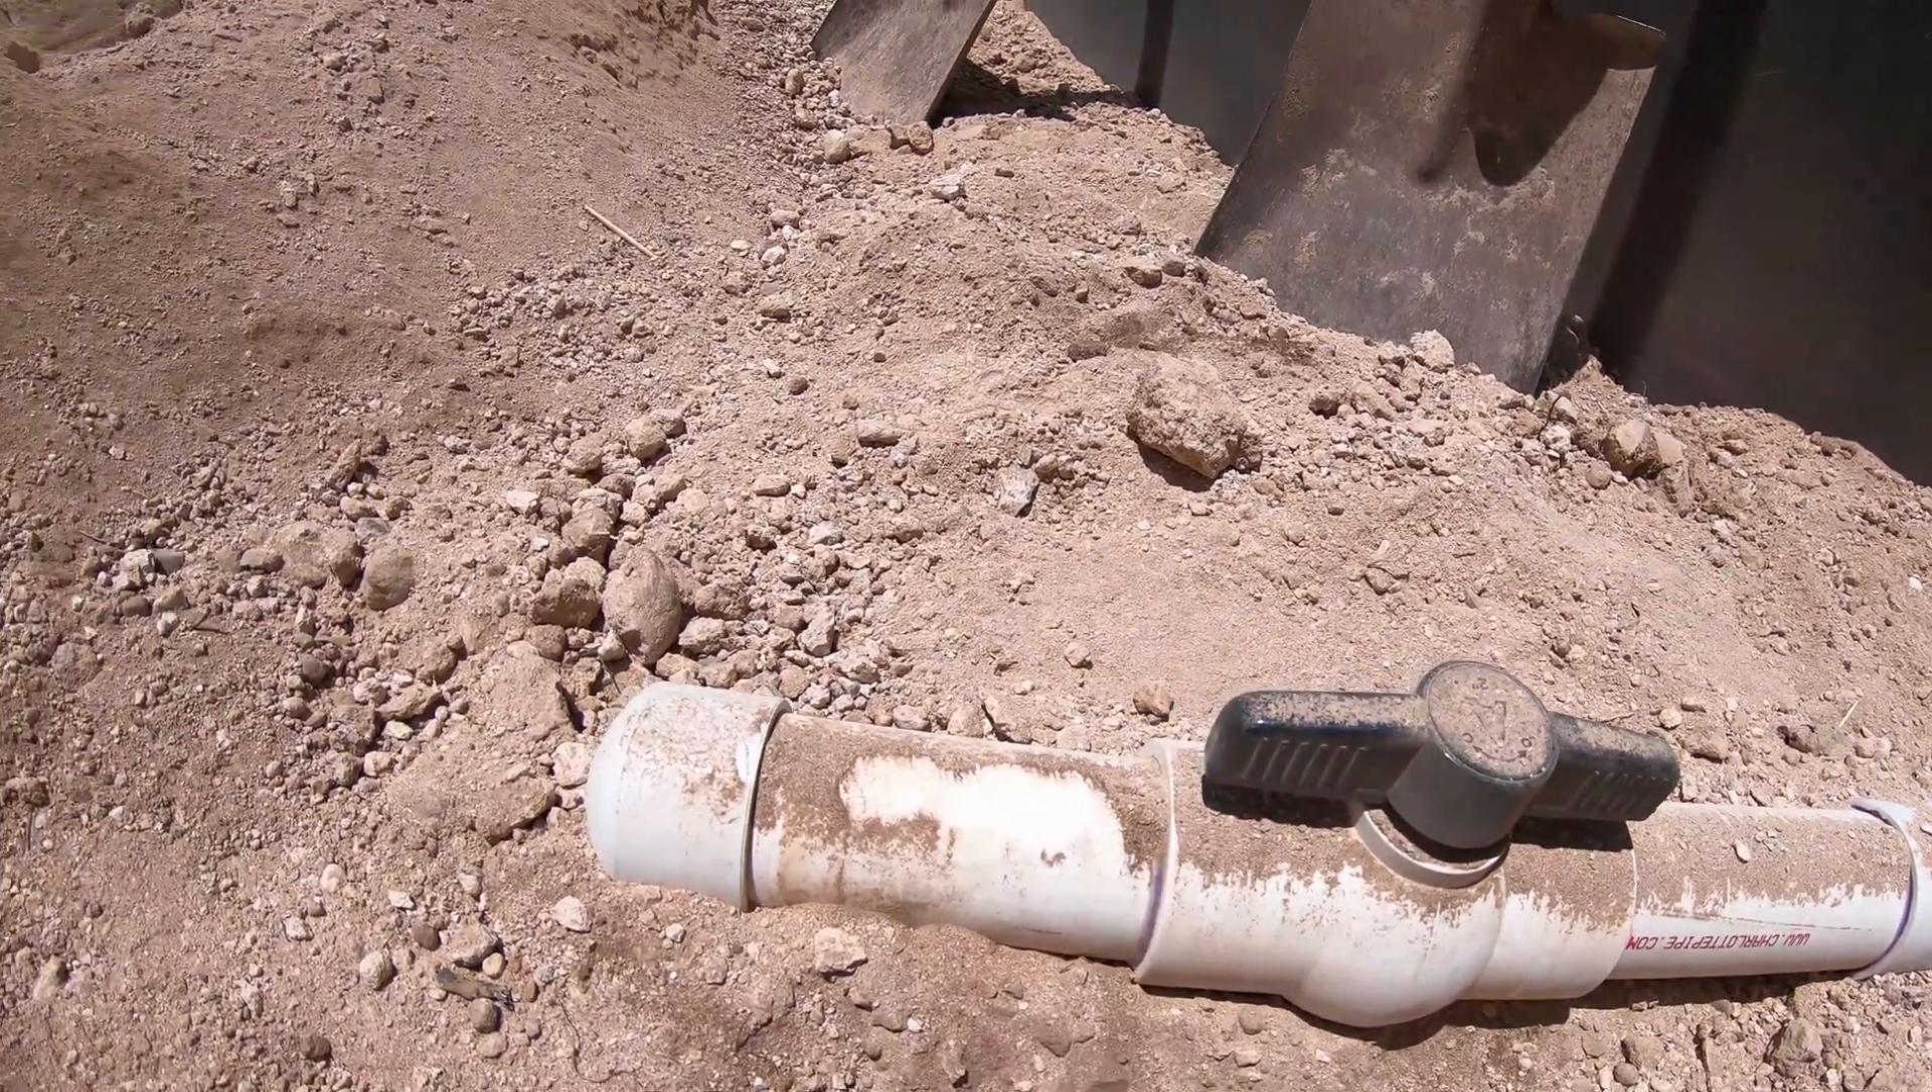I put another valve on here with a cap.